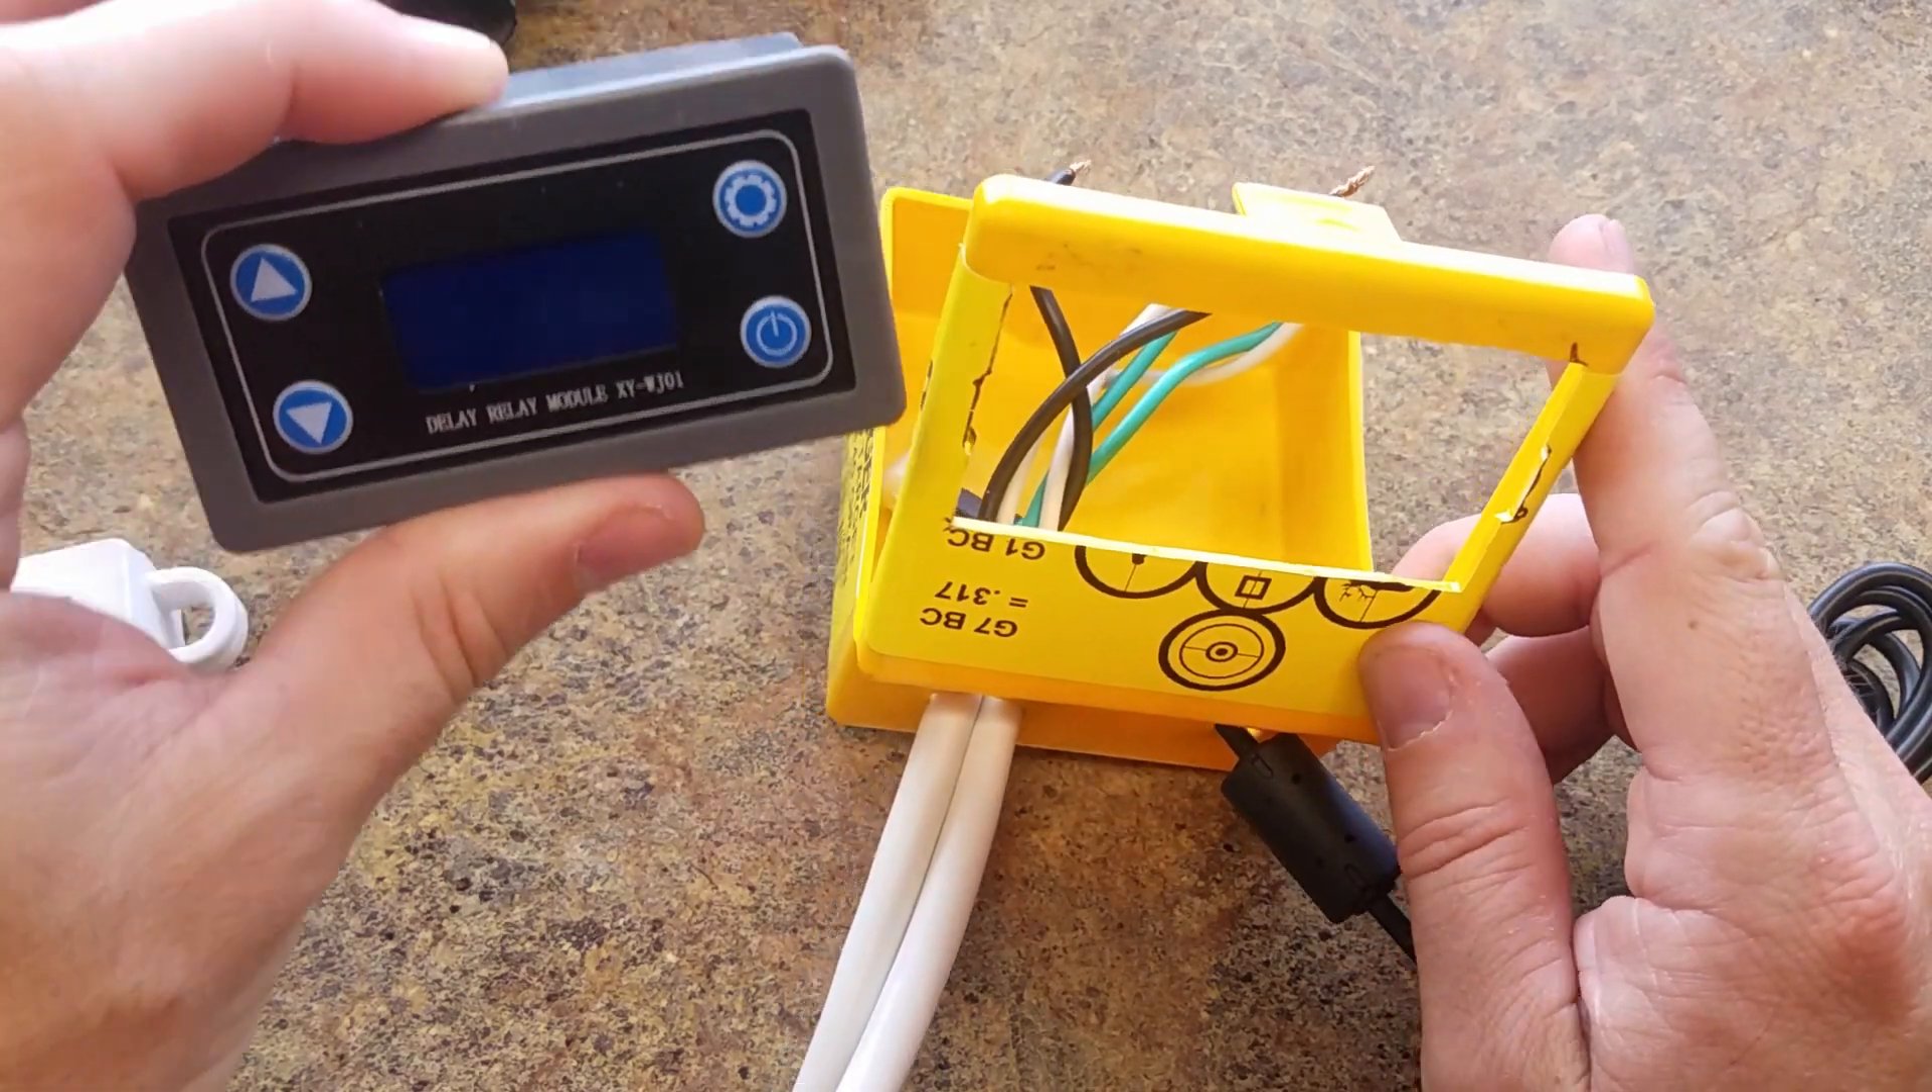We've got all our wires going into the housing unit.